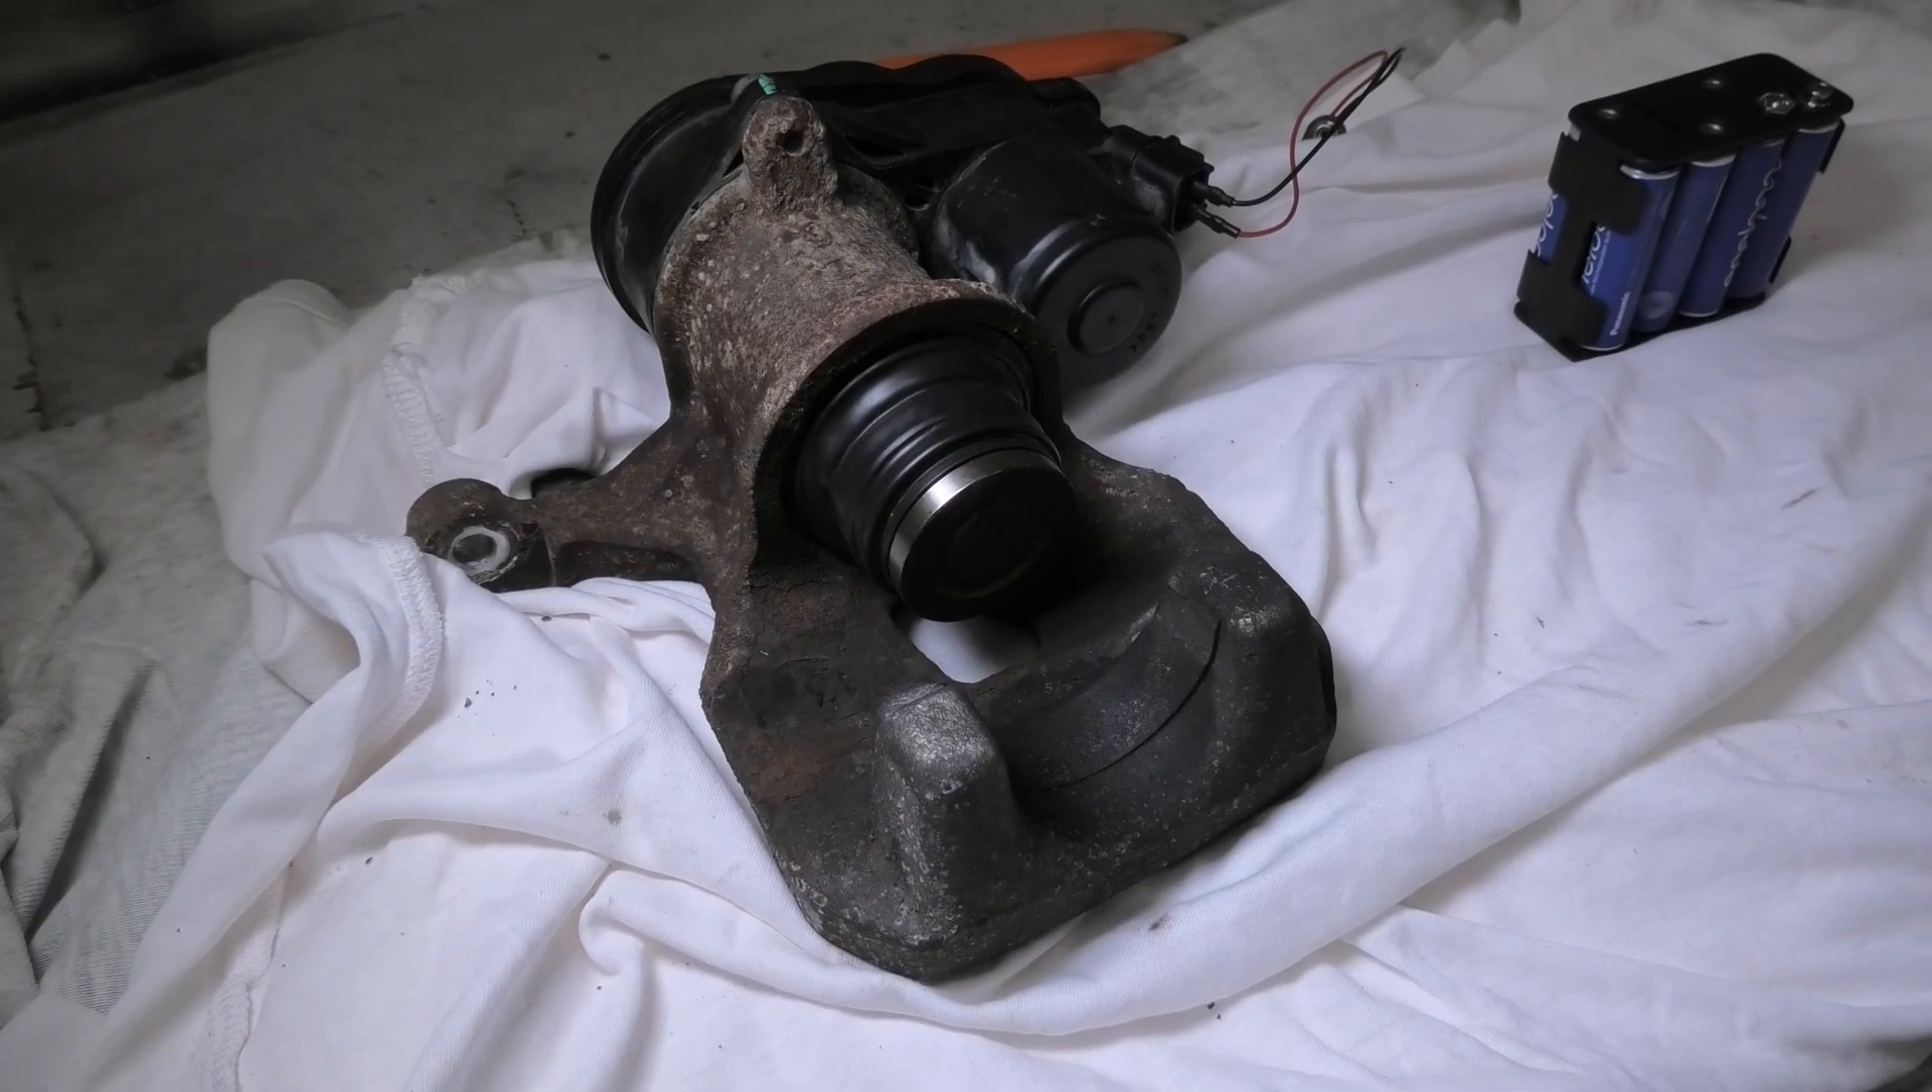Now the boot is on and you can retract the piston.